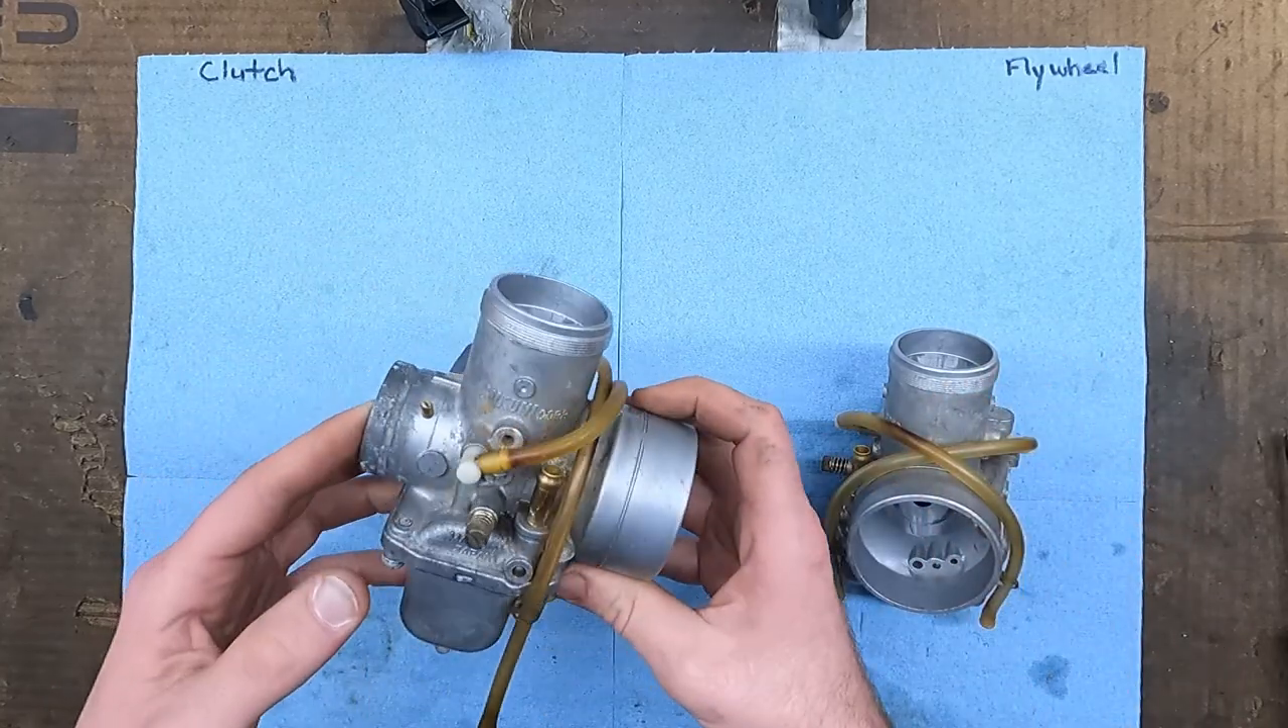Alright, so I got both these carburetors off and I've already put them in the parts washer and got the outside of the car body cleaned up.